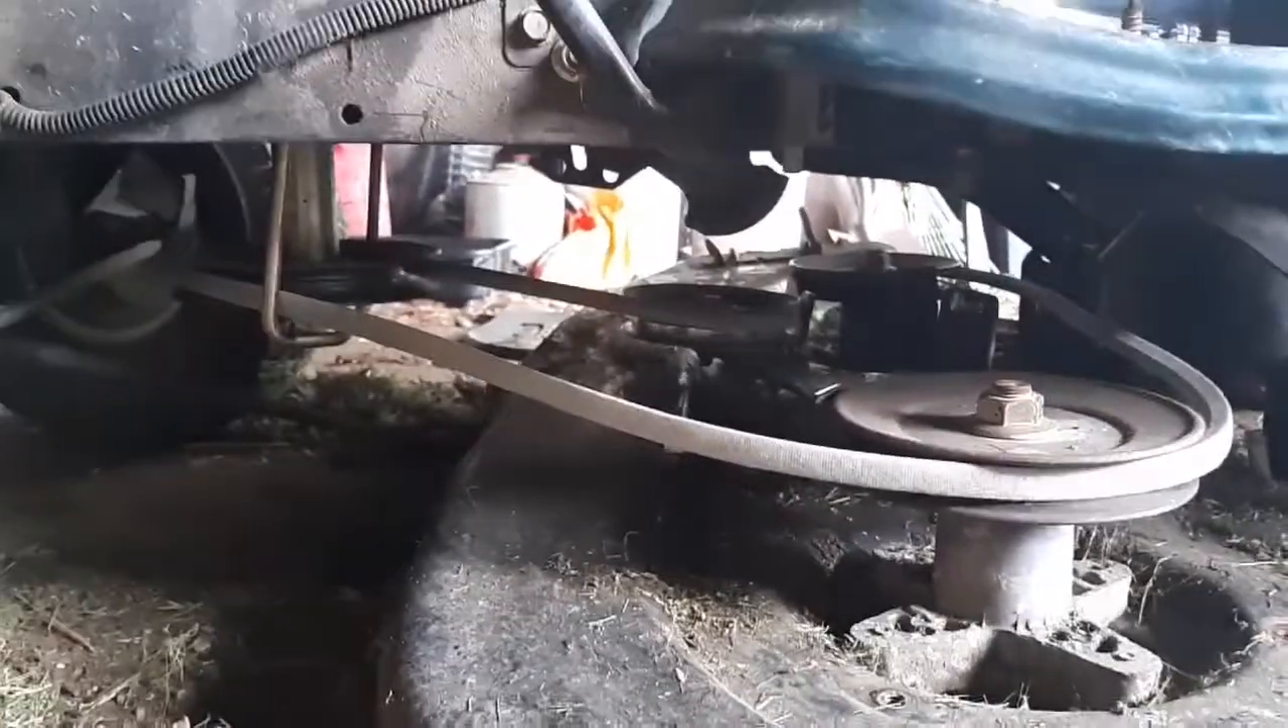All right, we got the new belt on. All lined up good.